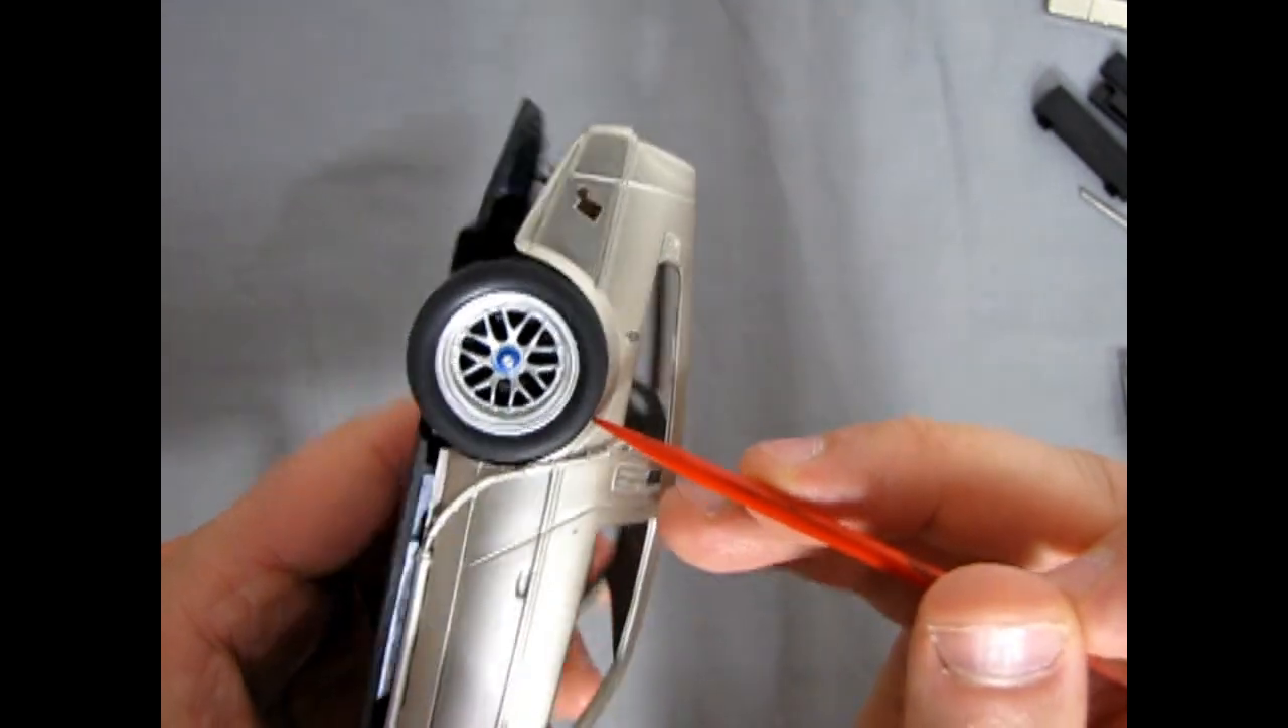The gap up here is really tight like I've got it hitting right on the body or the body hitting right on the tires I should say and I still have this little bit of a gap in here along the bottom.